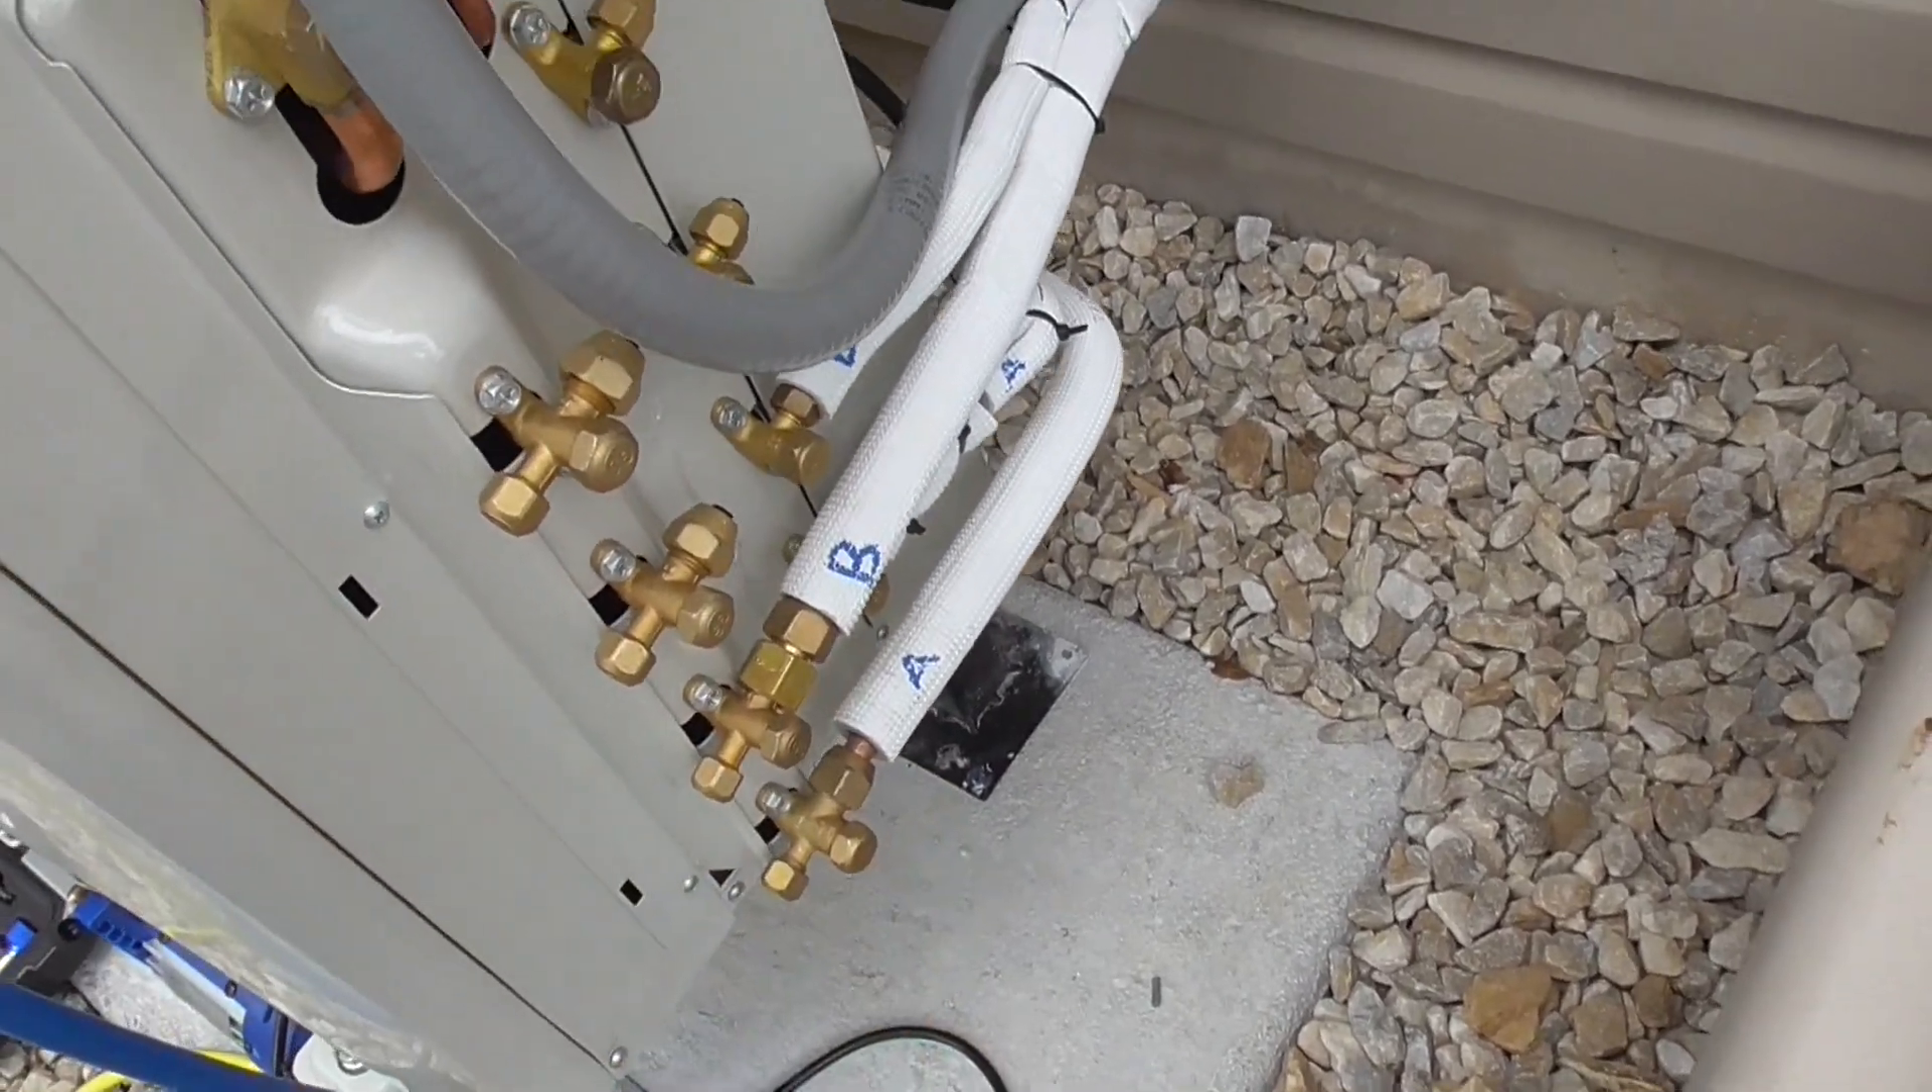You can see I put the caps back on my lines.